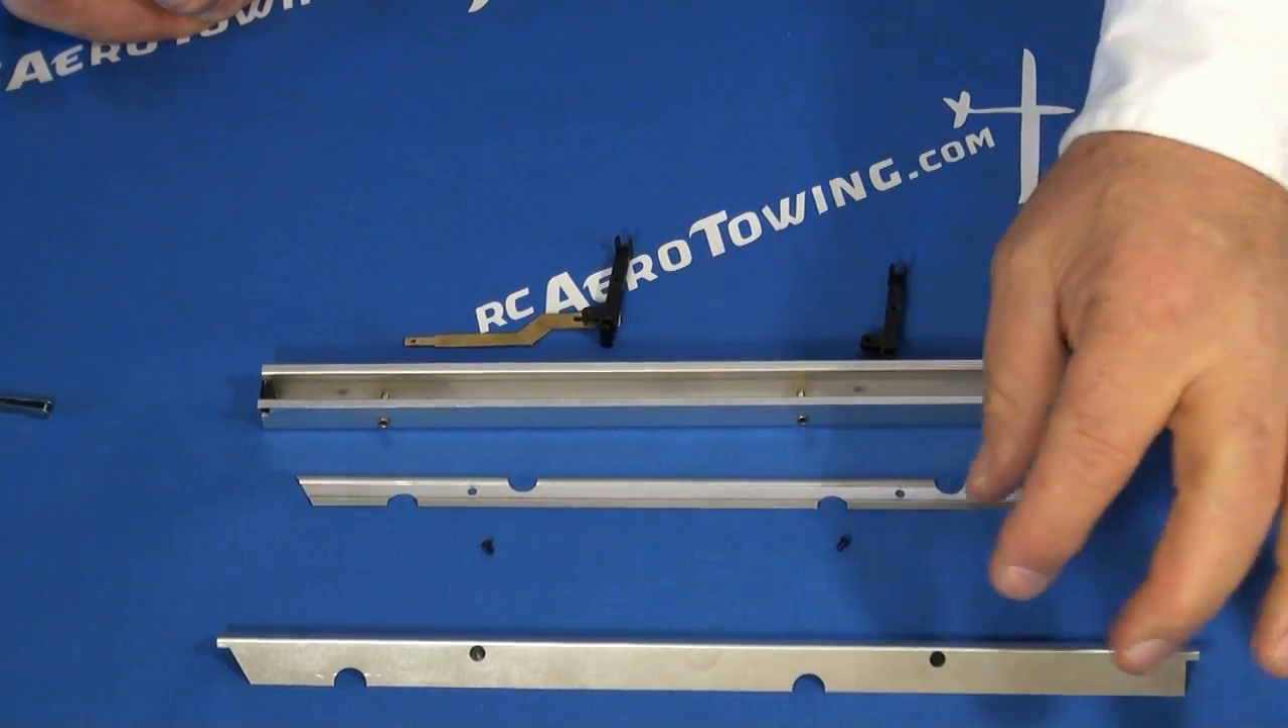You pretty much have all the parts of the spoiler taken apart.